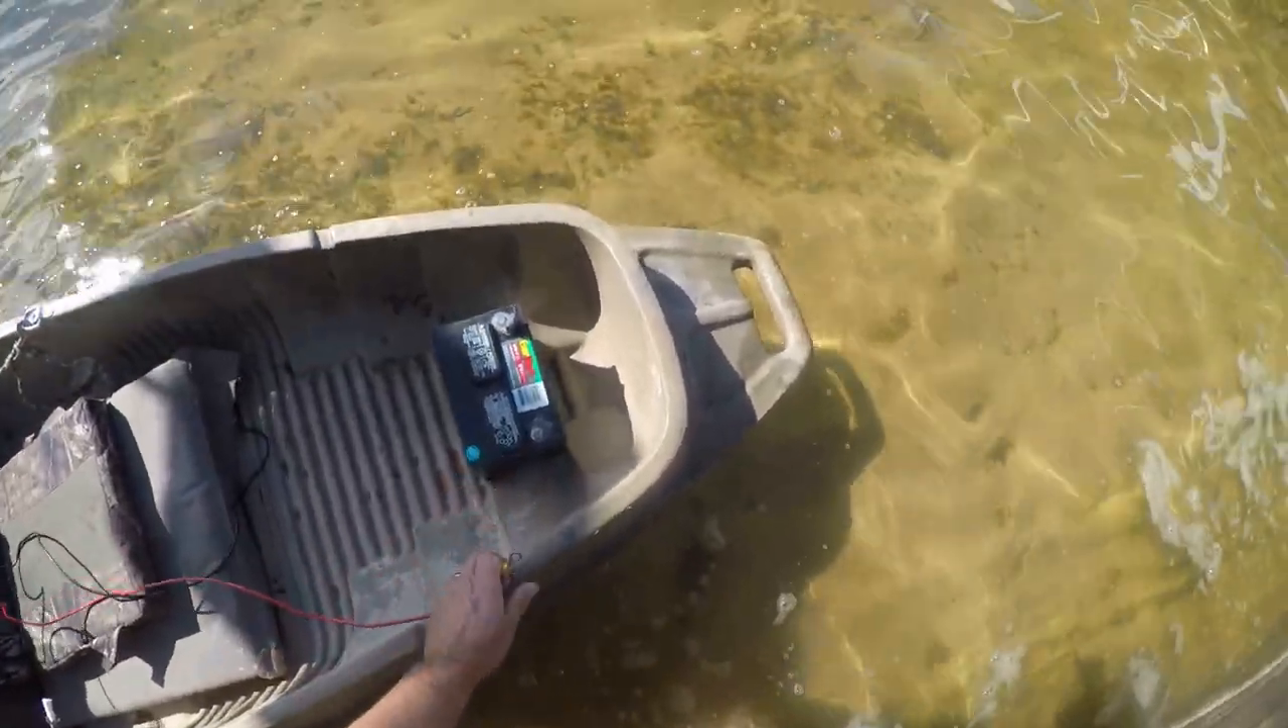Got the battery all the way up at the front to help with weight distribution.